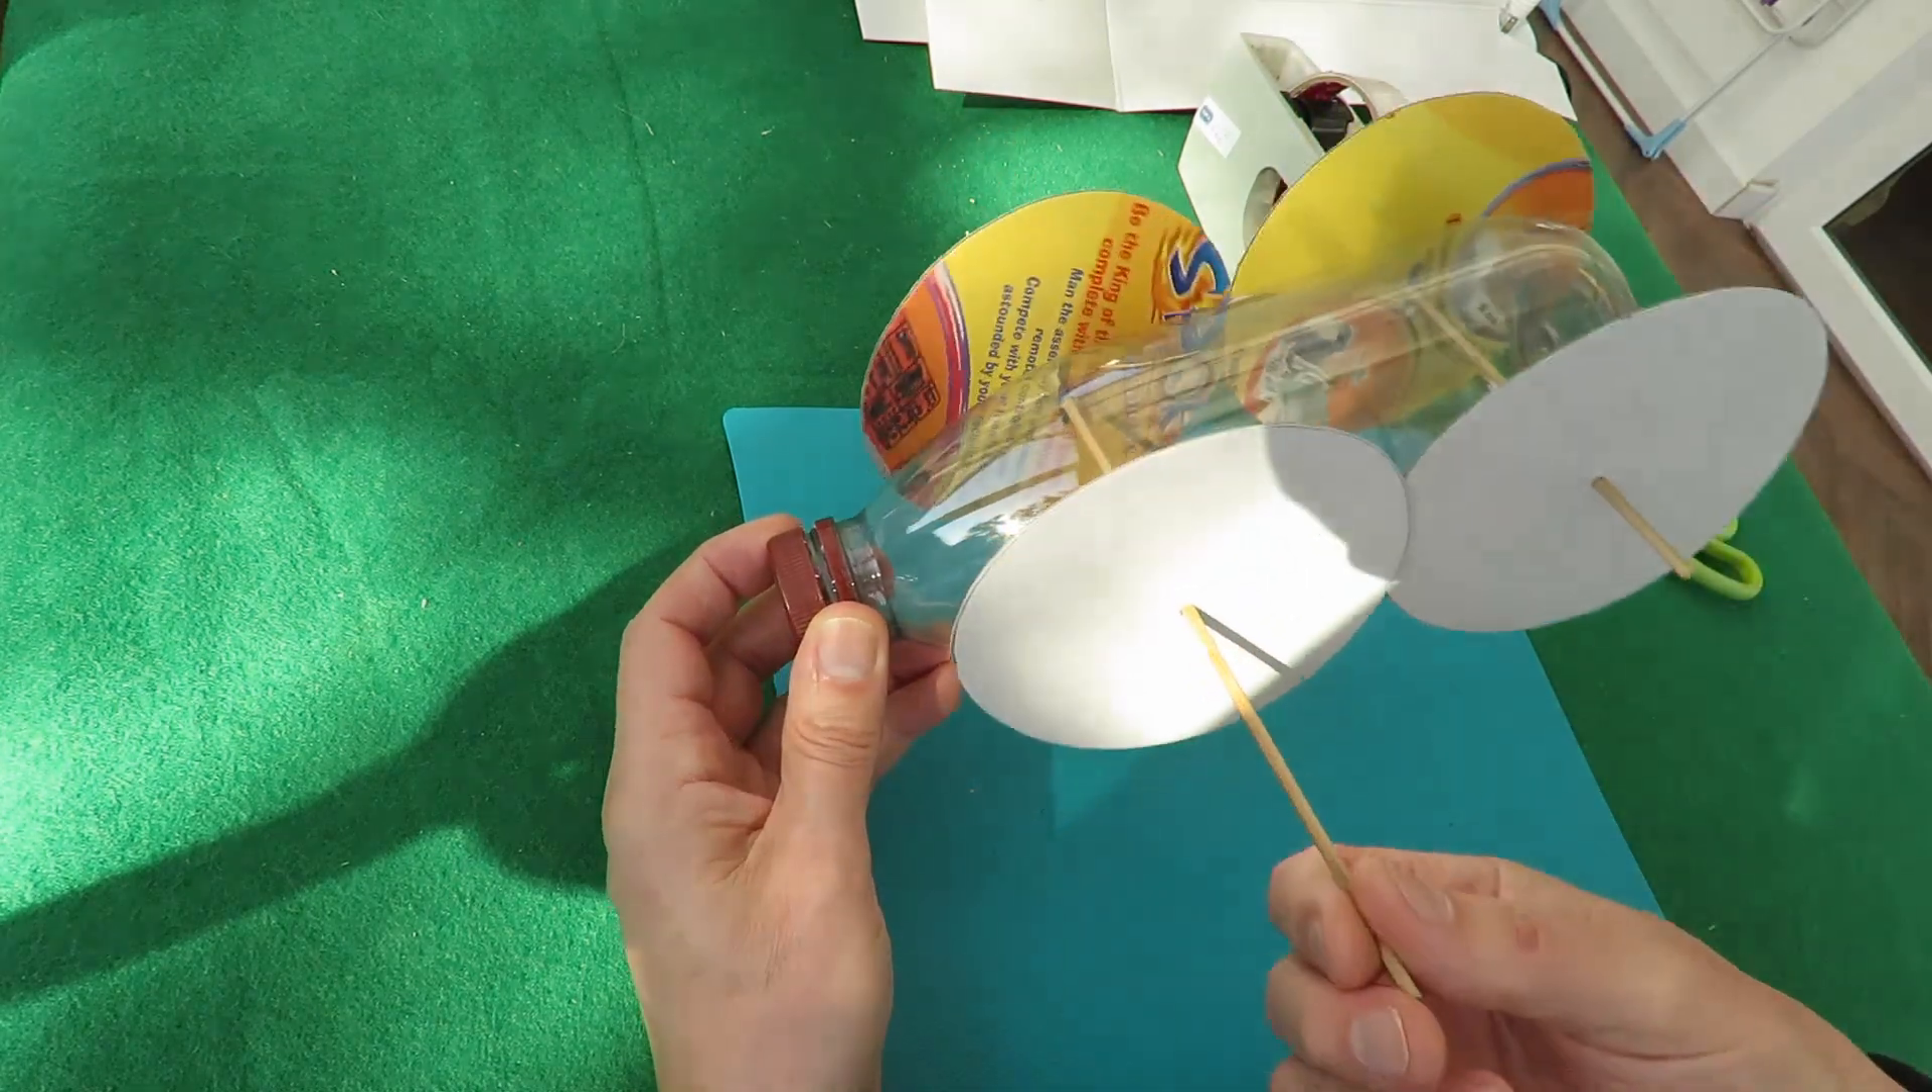One basic thing wrong with it is the wheels are too big for the space that I put the axles.